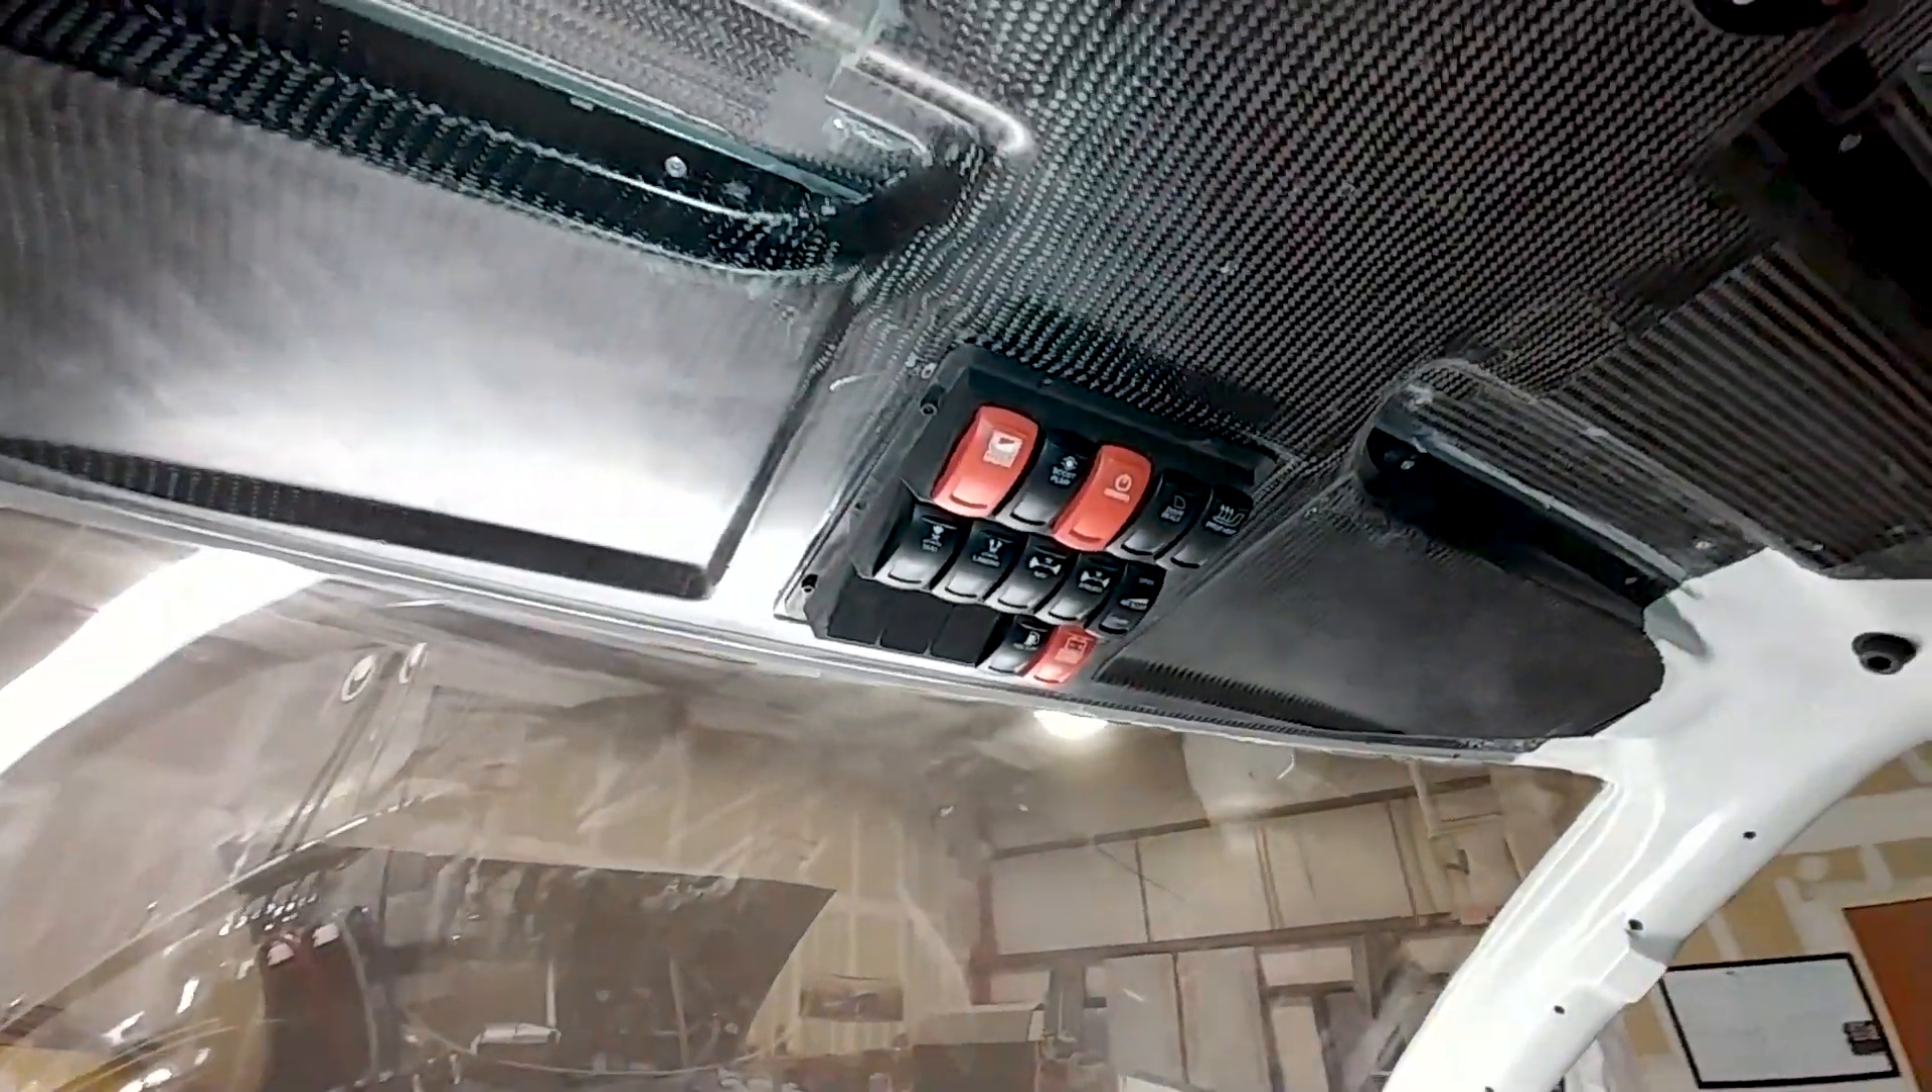So there's the switch panel now just connected there and I also hooked up the connectors there for the lights and now I've got the switch panel there just just held in with four of the little bolts there.